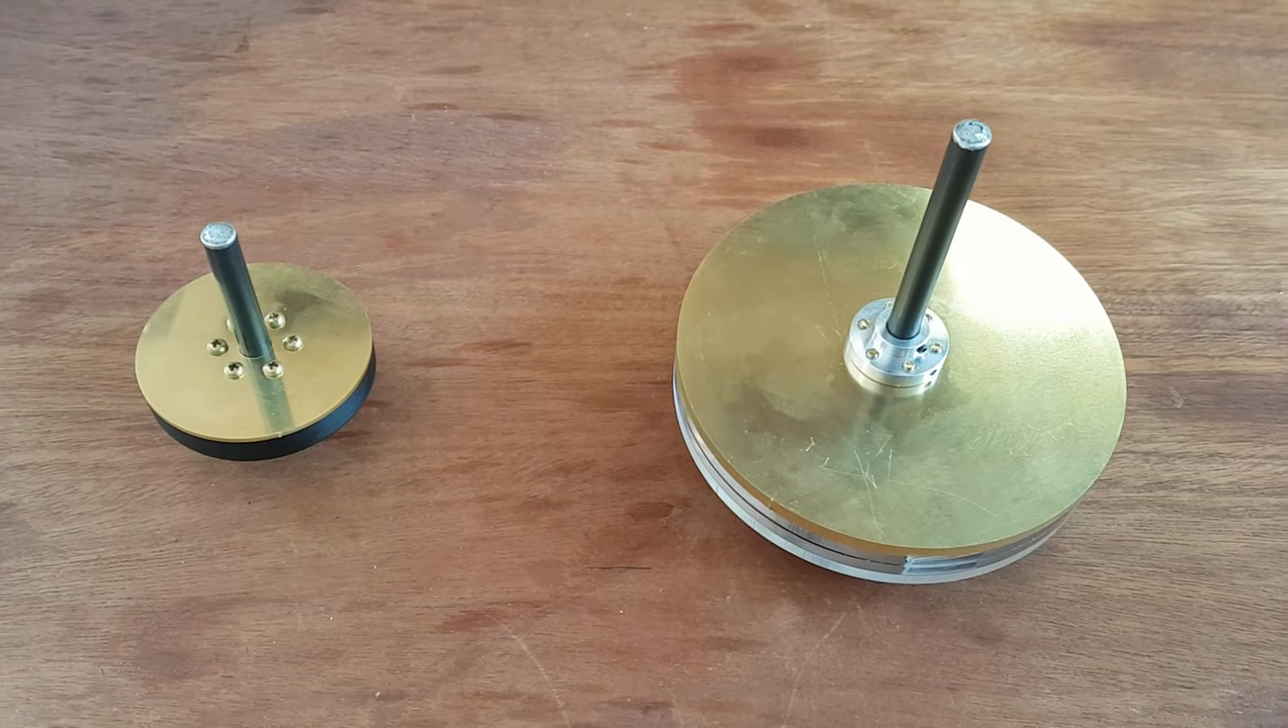I've finished putting both rotors together and I have to say that they look pretty darn sleek if you ask me.